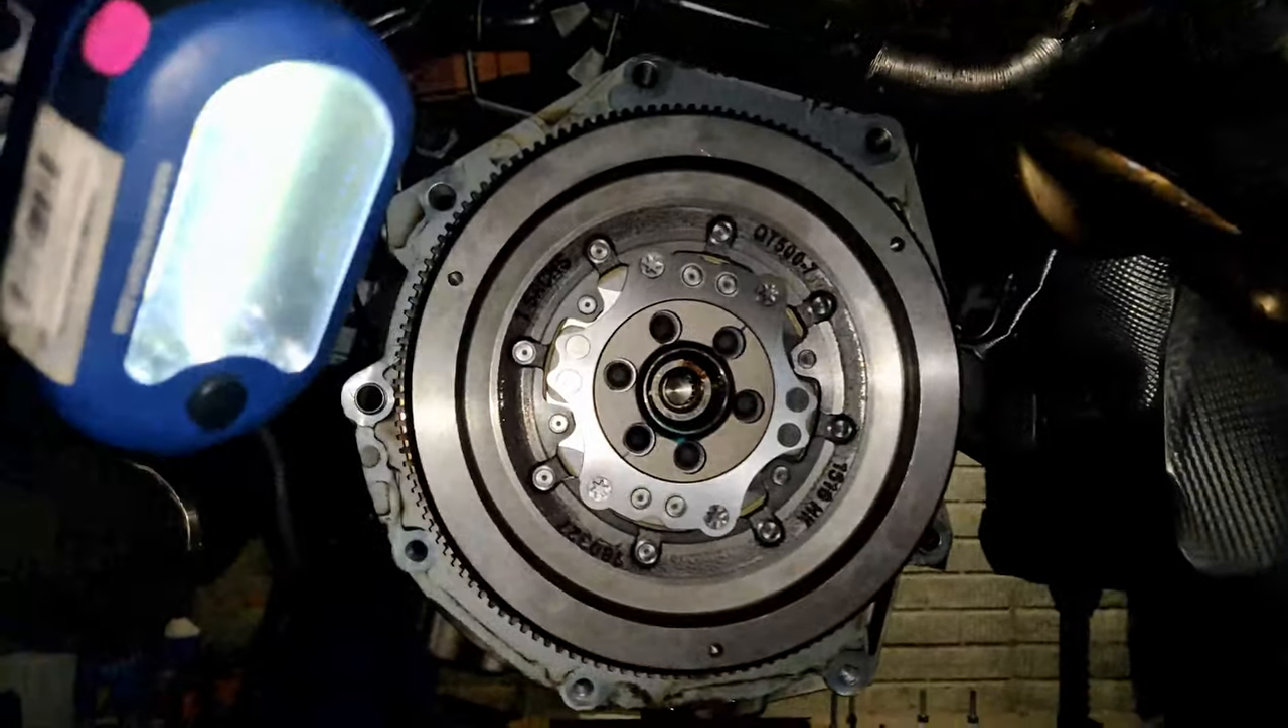The new the new dual mass flywheel is in.